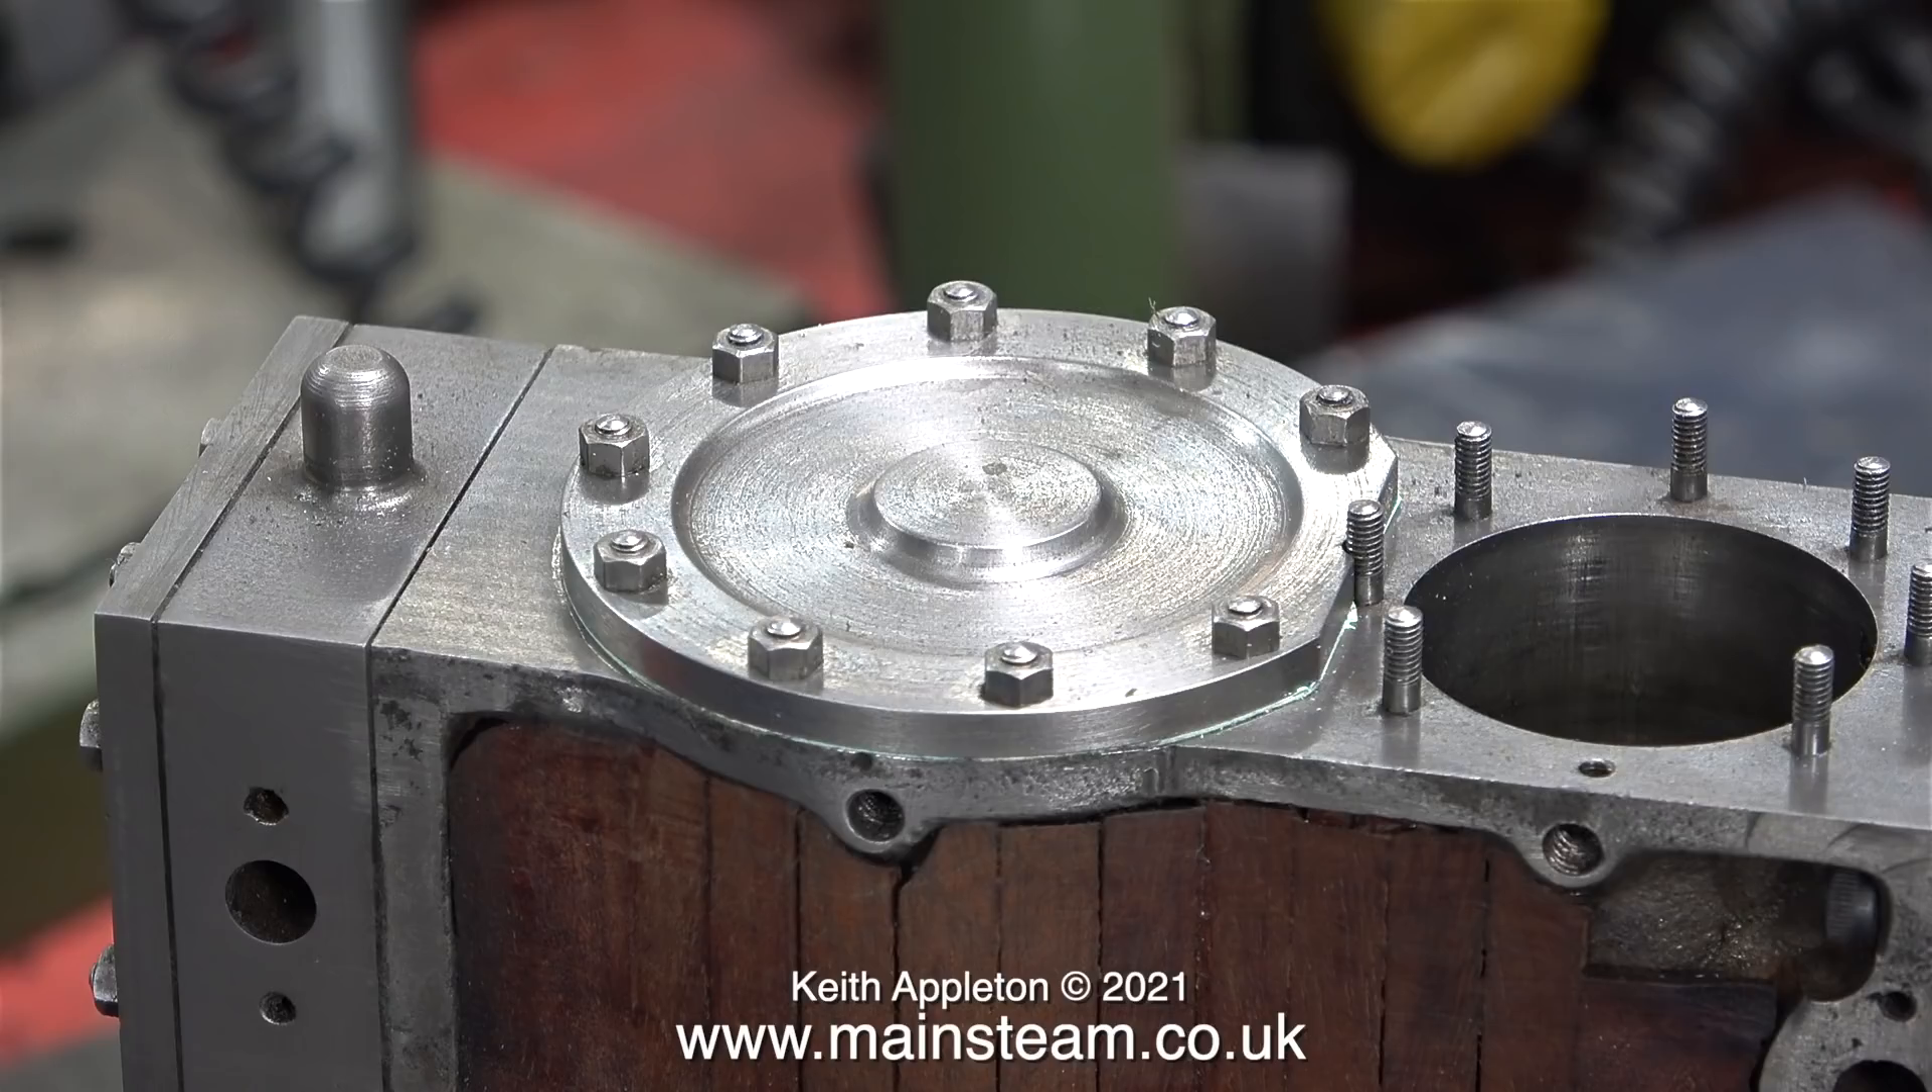The low pressure cylinder cover is fitted in place.